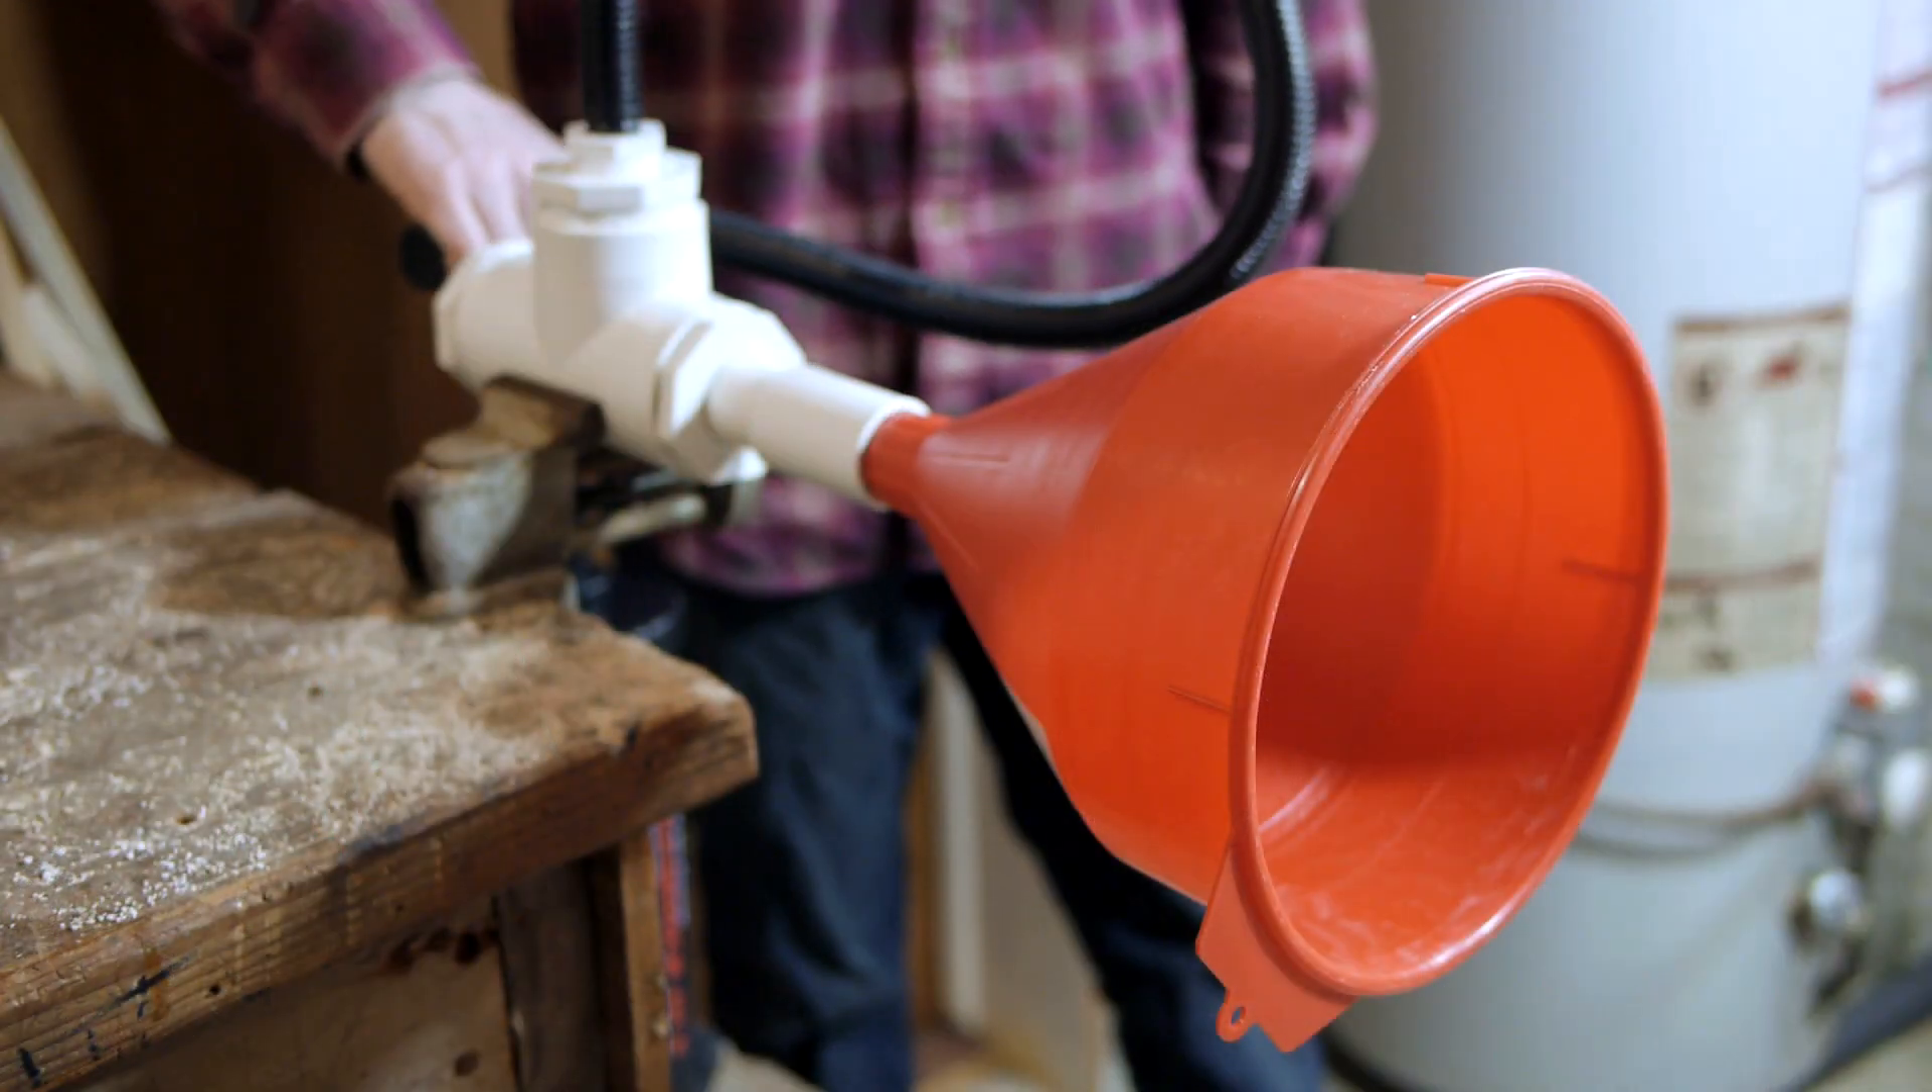I've even found a larger funnel that fits into a one inch coupling.